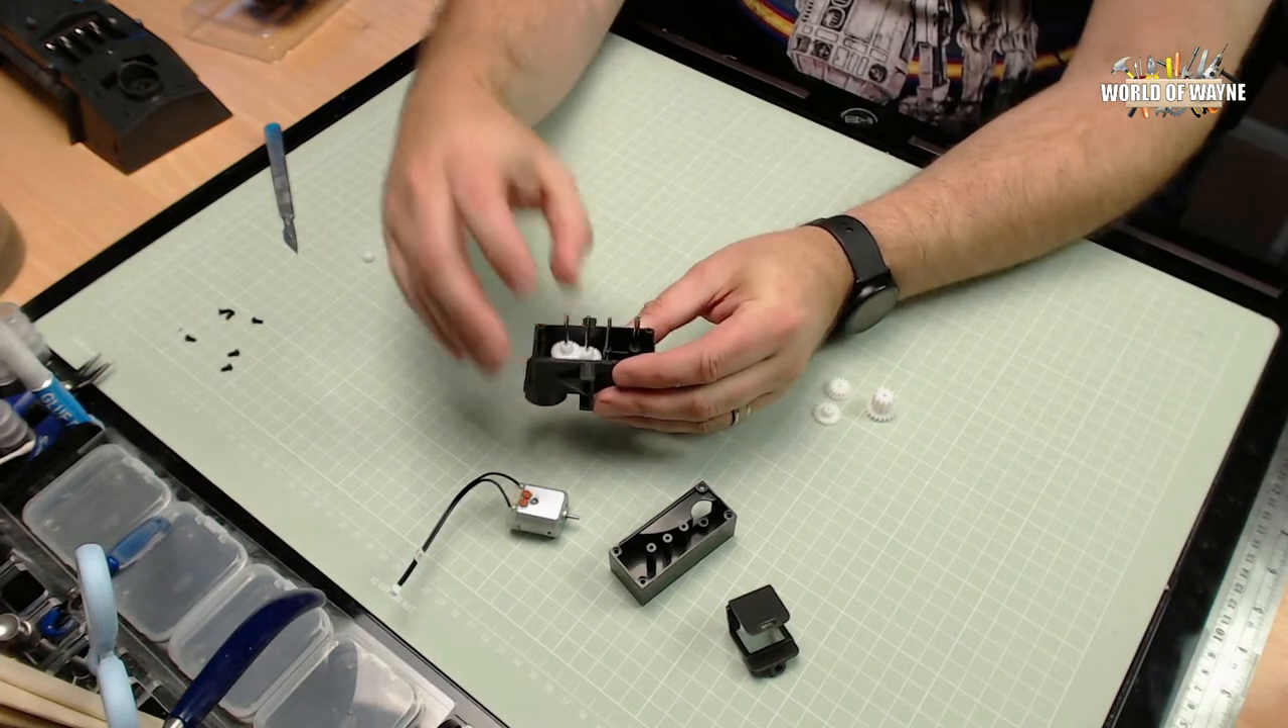I suppose we haven't put the motor in yet.